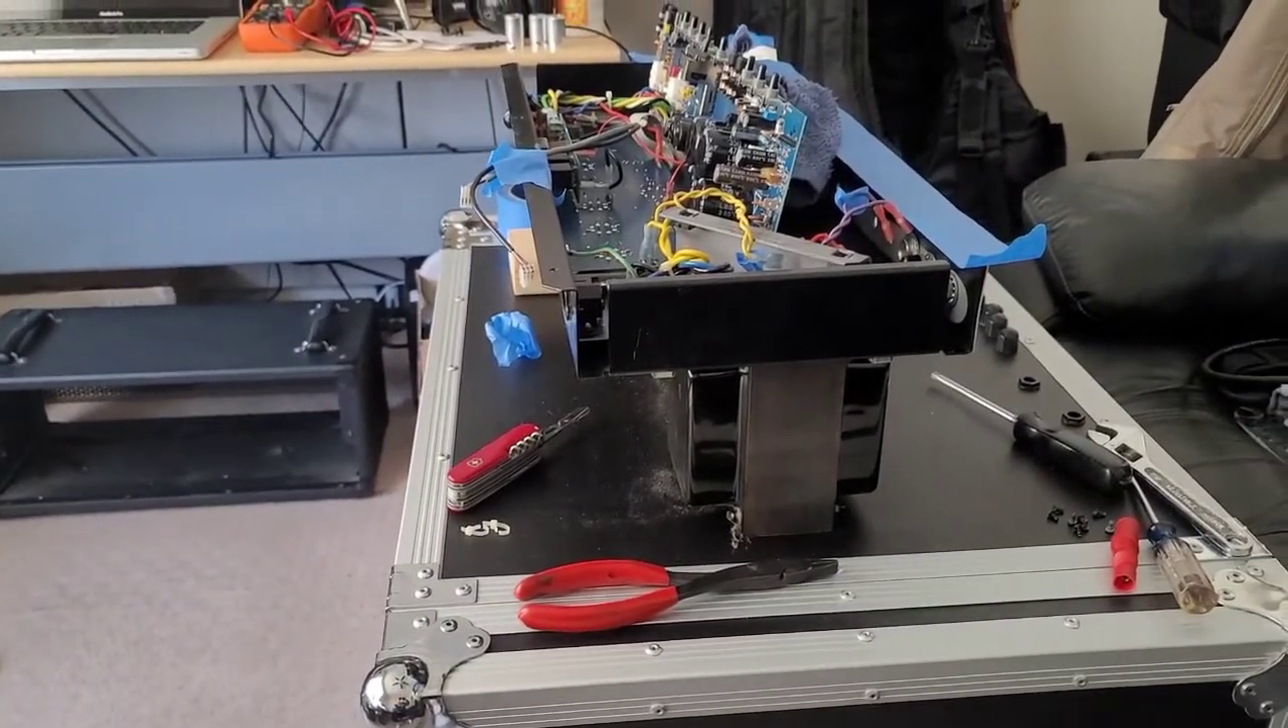And as you can see I've already taken the amplifier out of its casing there and it's a lot of work to get to this point.